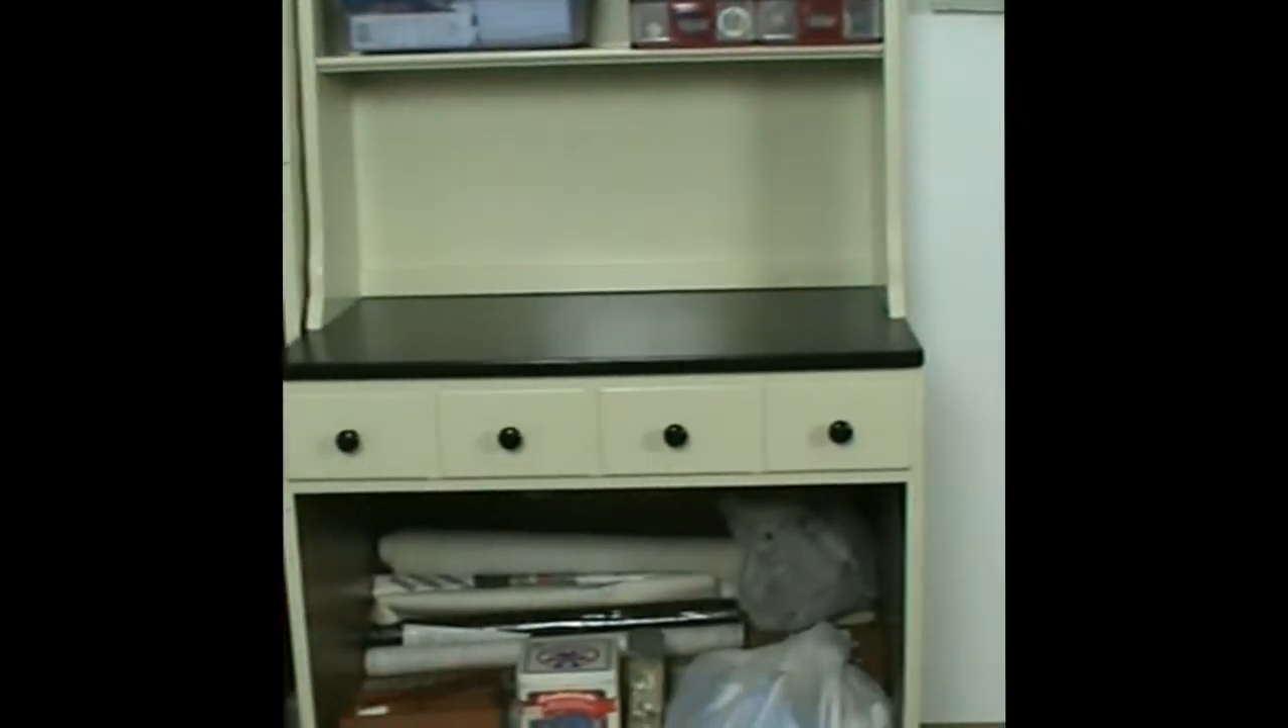This is the cabinet now that it's almost finished. I've got to put the doors on.